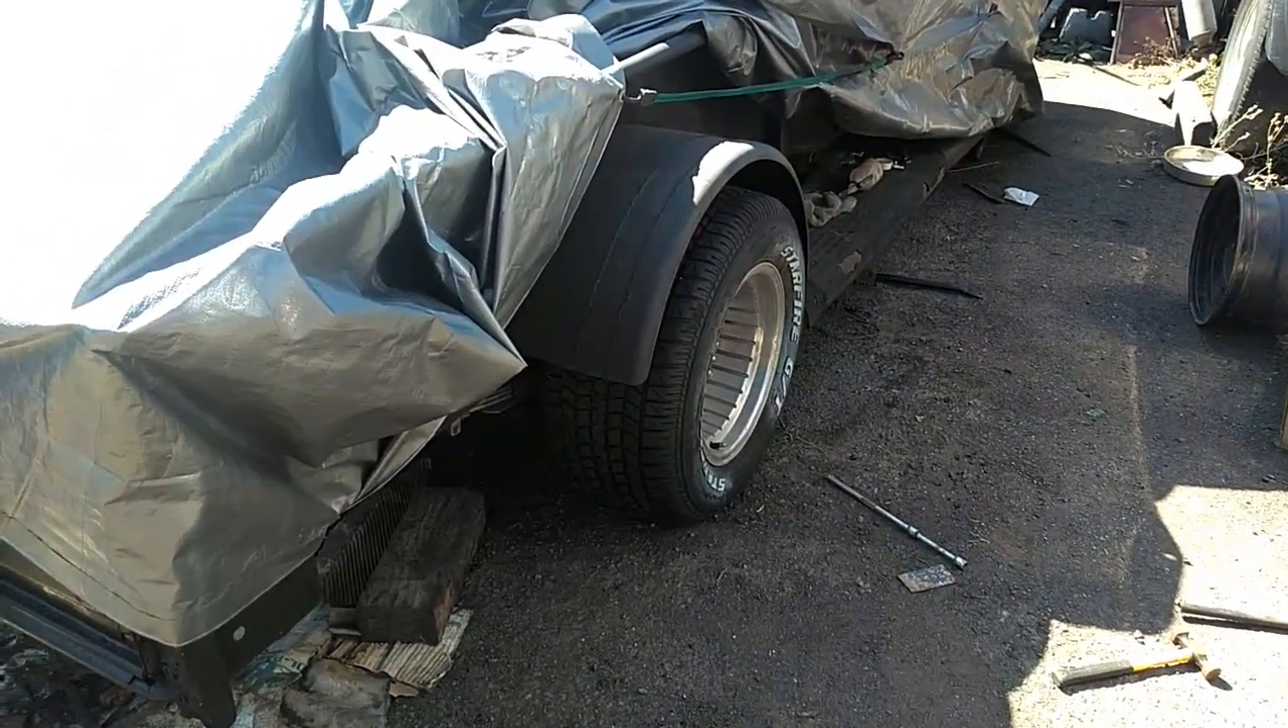I got enough room in here for the fender and suspension so I designed these fenders over these wheels so we got enough clearance there.